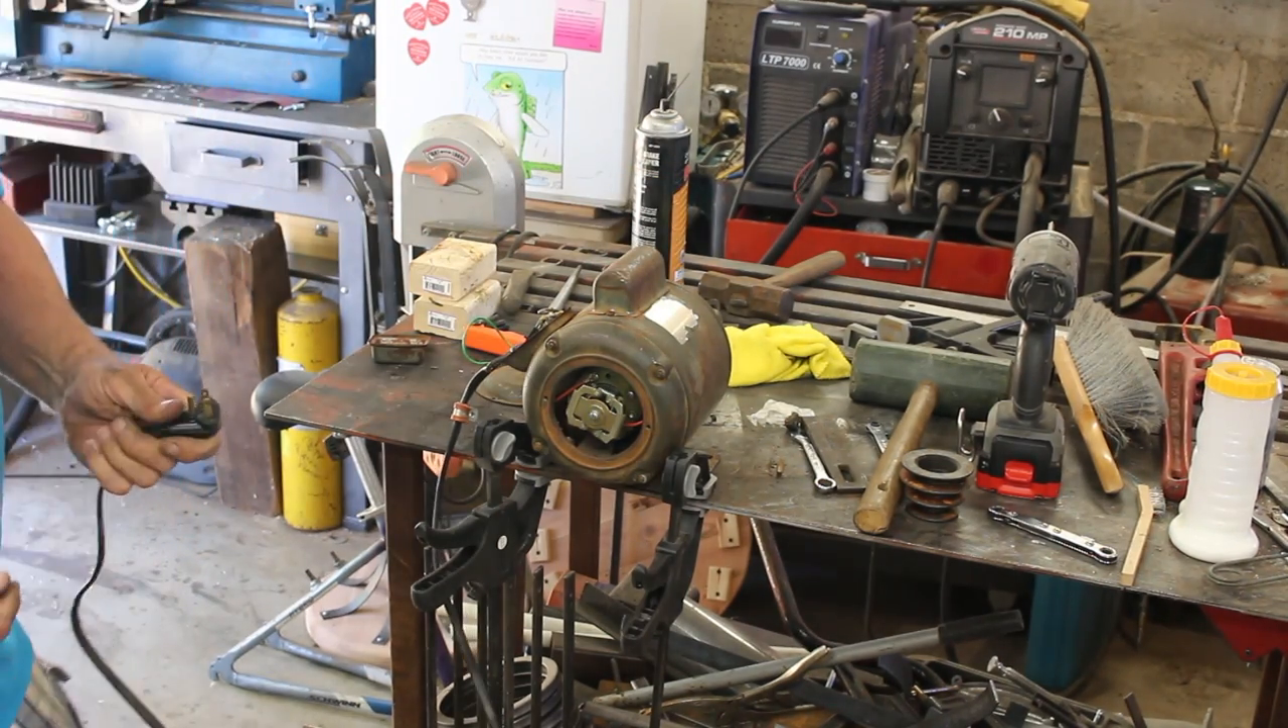Okay now we can finish putting the motor together. Okay here's the motor mostly back together.